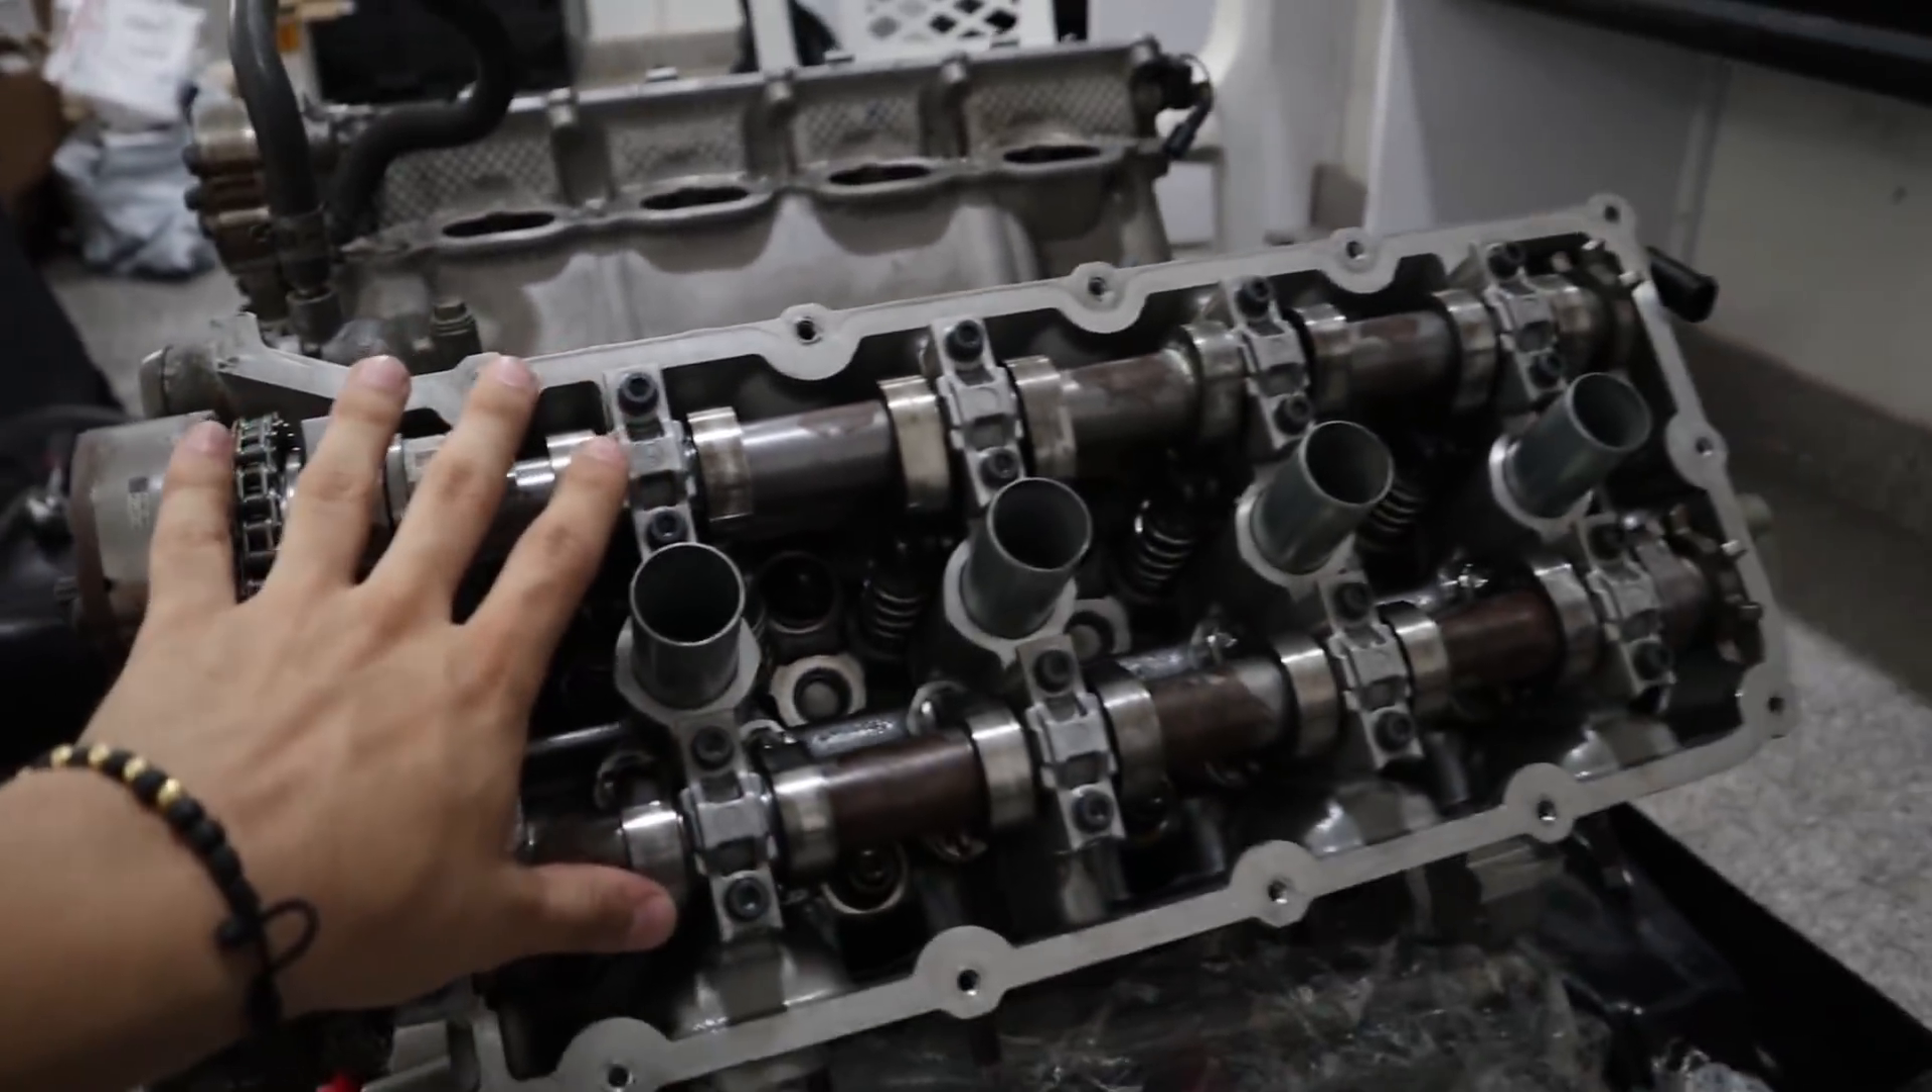Bueno ya por acá tenemos listos los árboles de levas ya colocados.